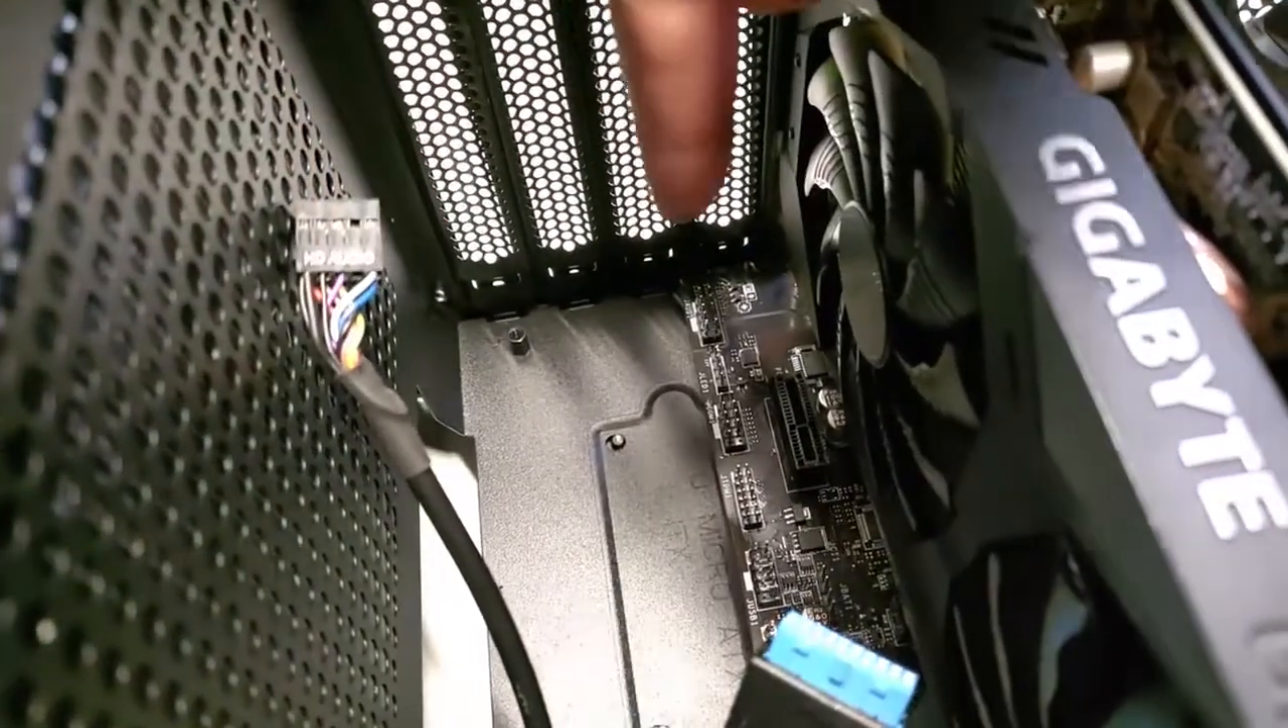The only thing left to do is connect the the other cables from the case for the front usb with the main board these ones.